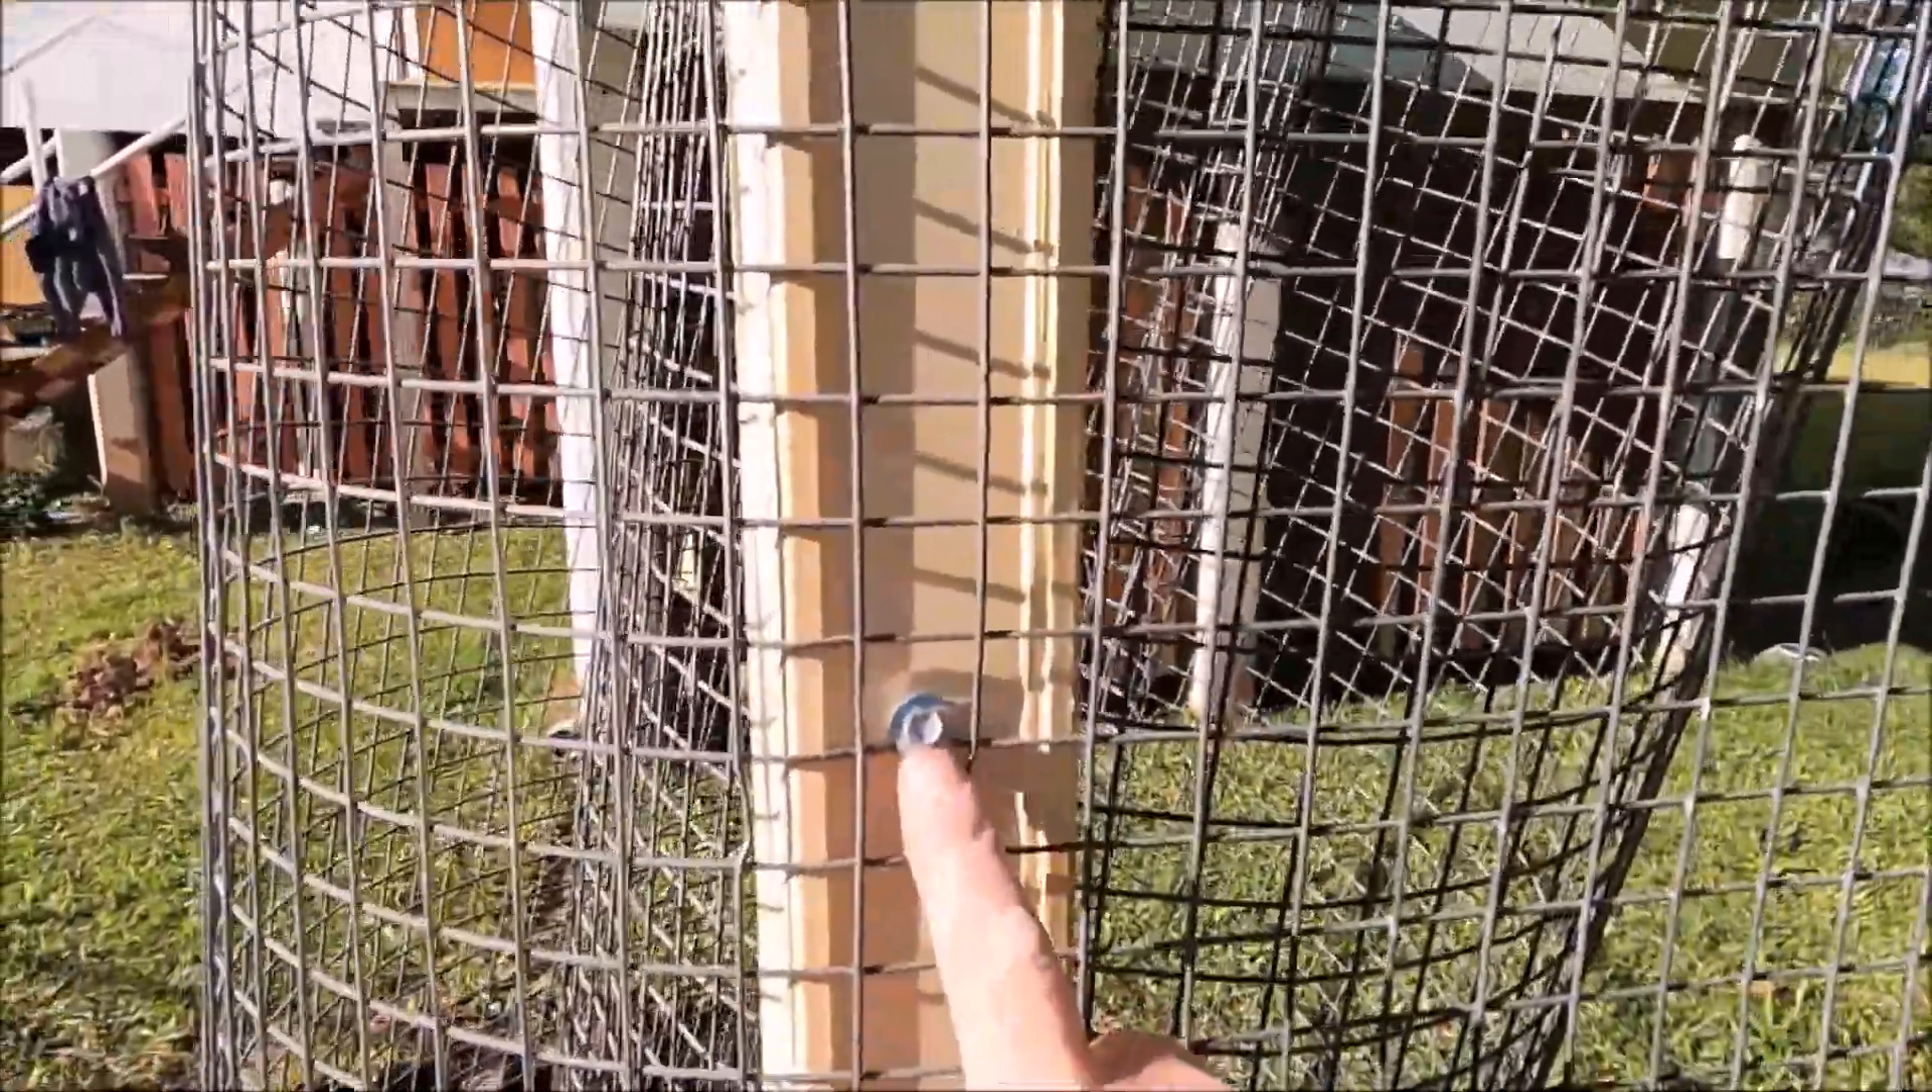We've got this wire mesh on and all I've done is just put some metal screws in. In multiple locations and just tried to tension it the best I could.